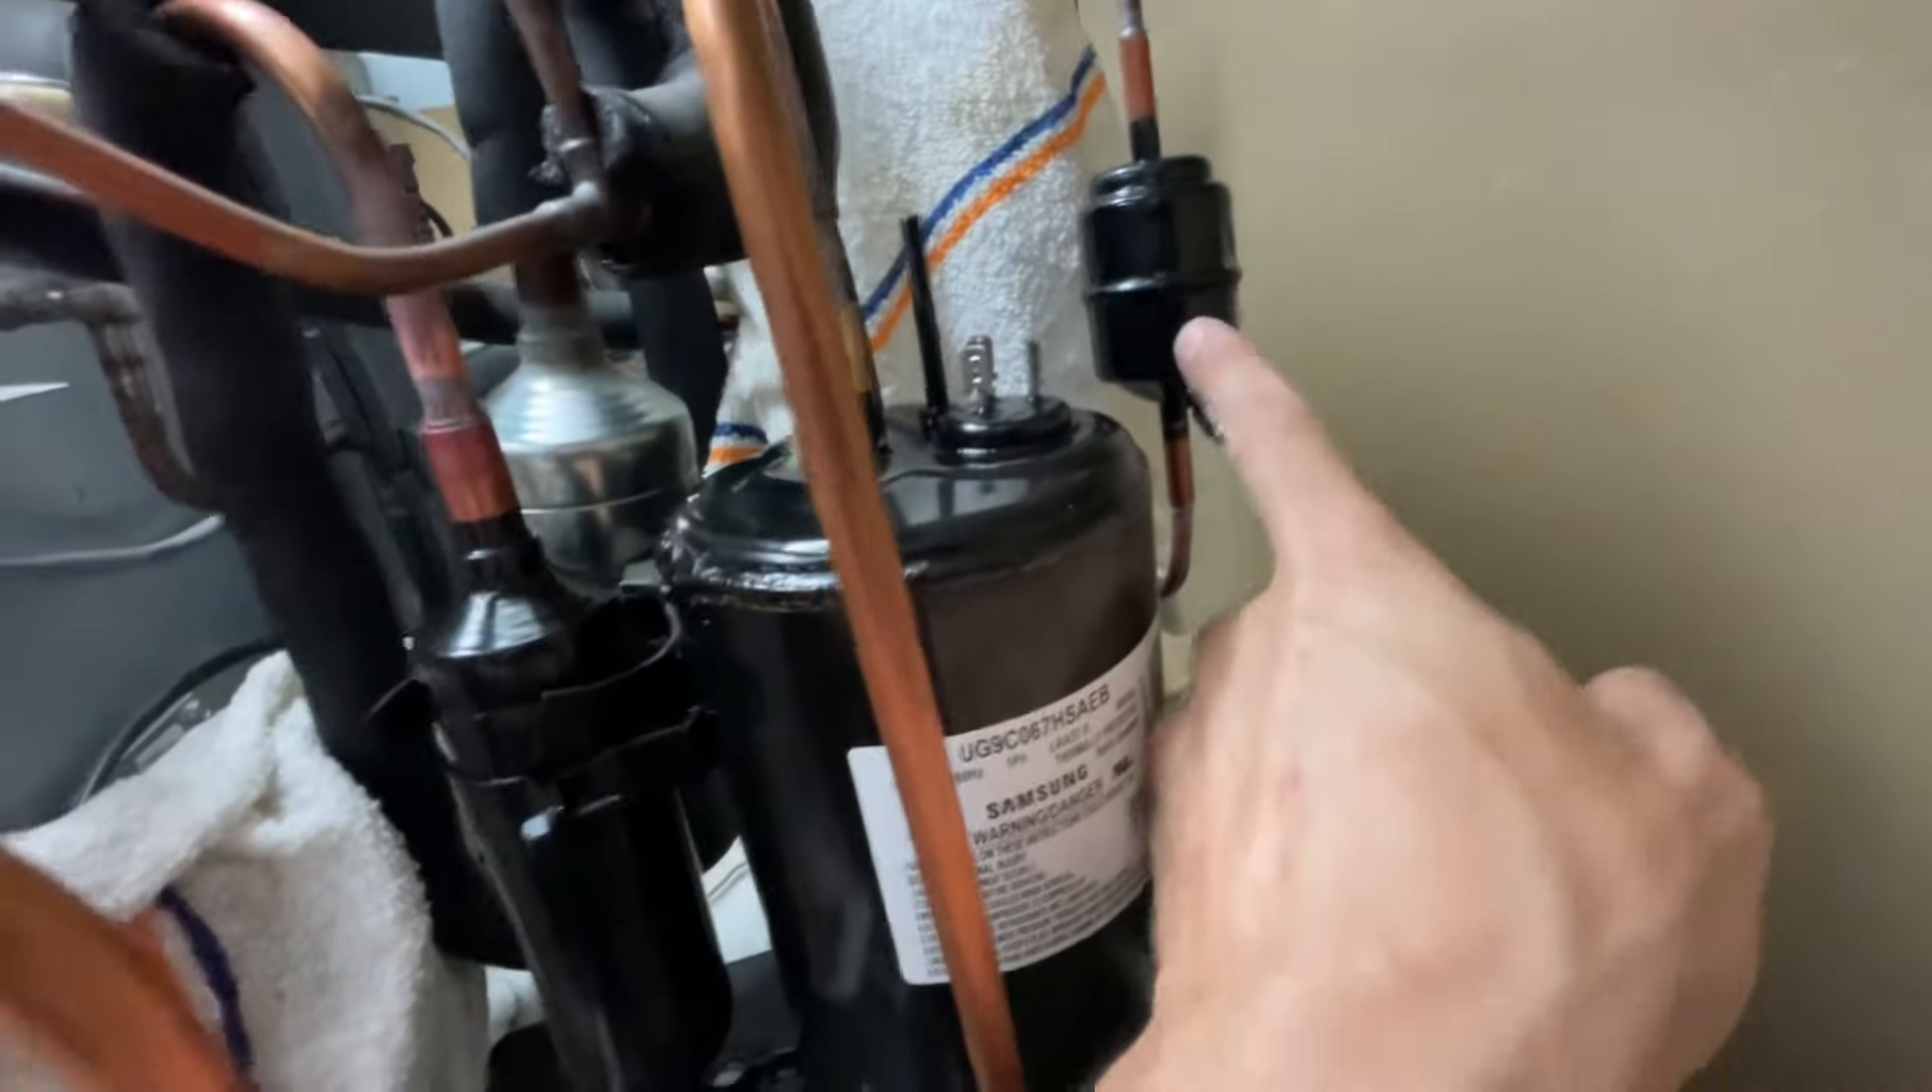My filter dryer is in place.